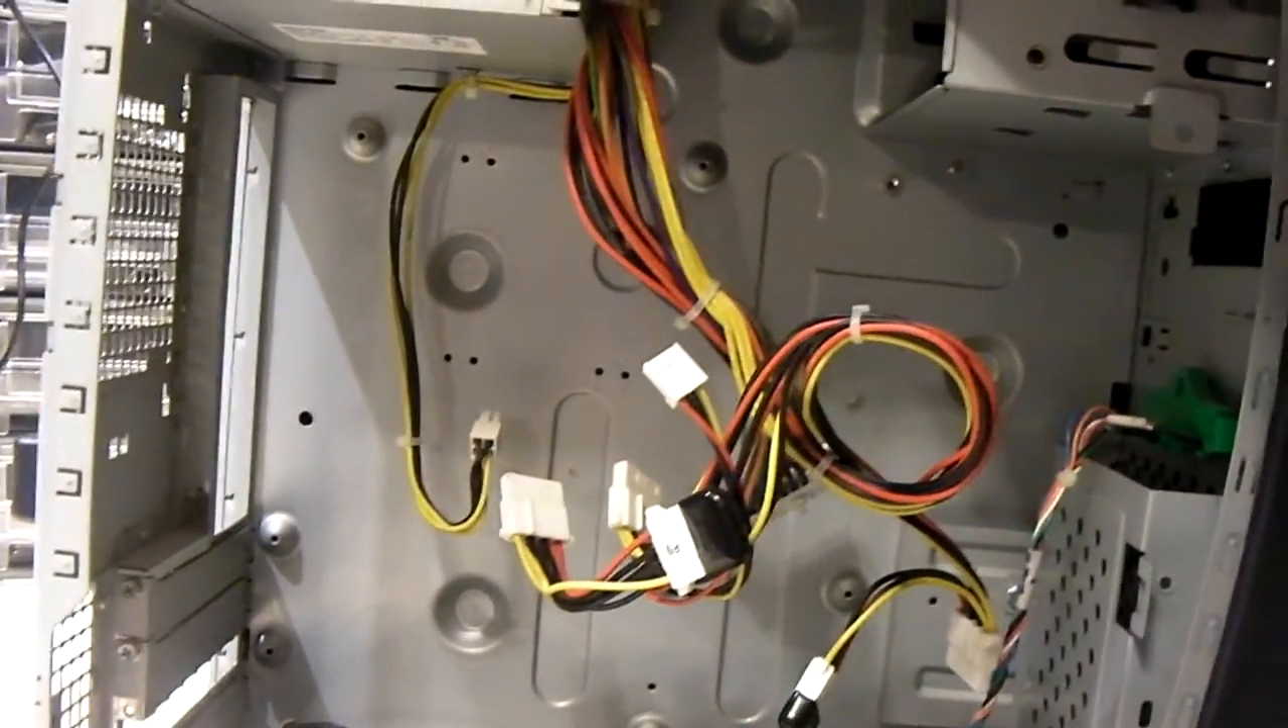But, um, you can see I've already pulled the motherboard.